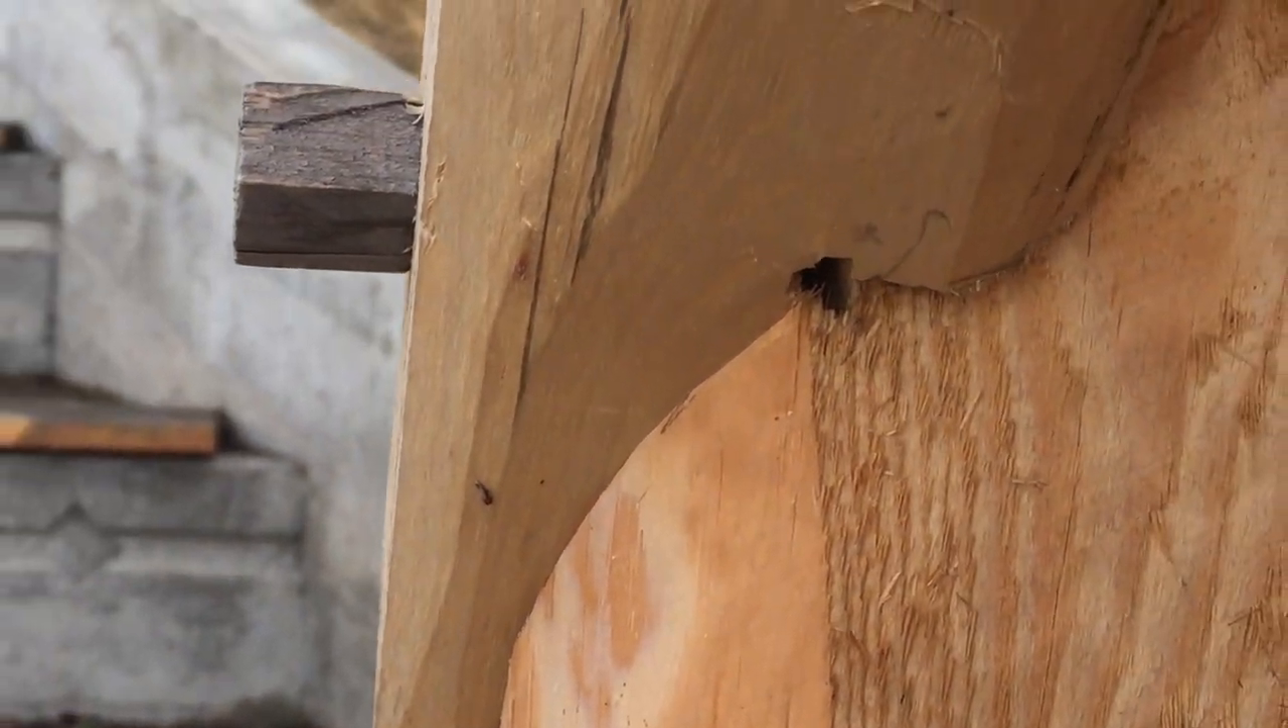So half of this joint is cut out of a post. You can see there's a little gap there.